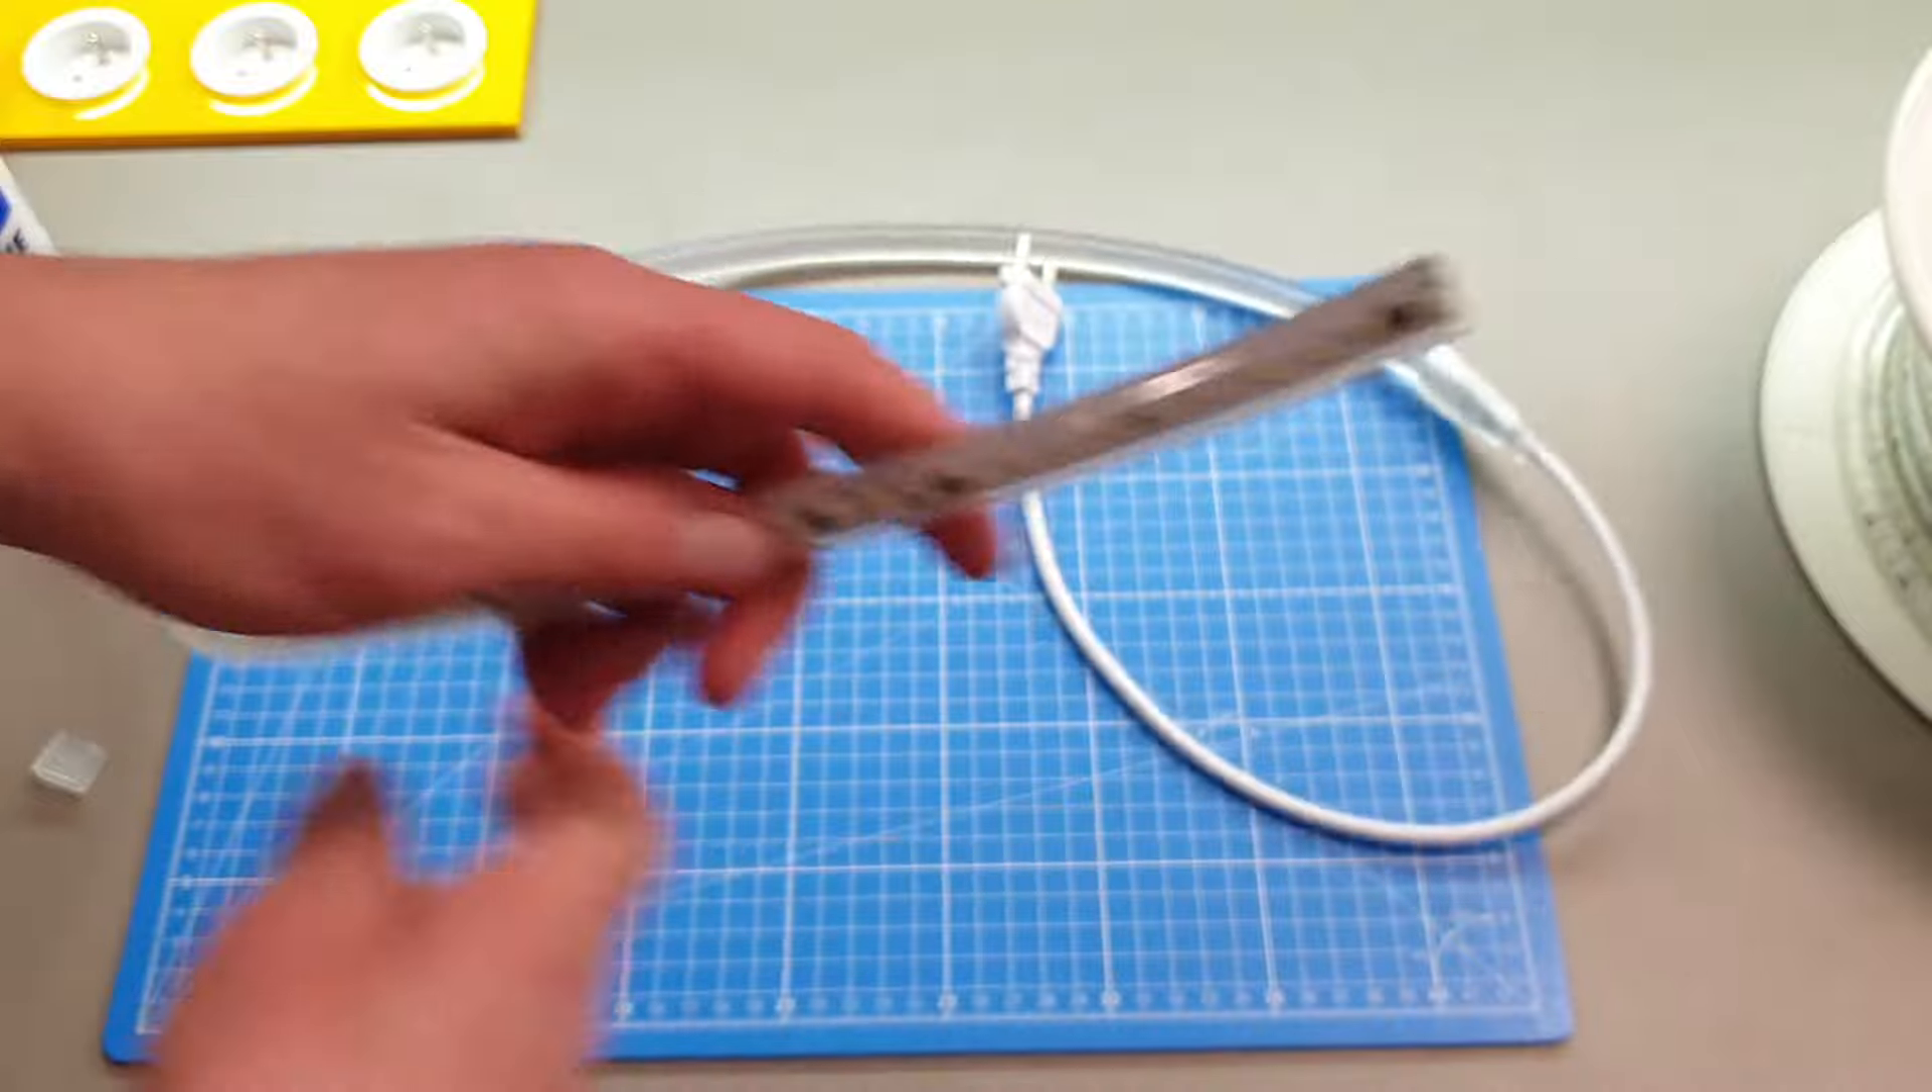On a mis le connecteur d'alimentation ensuite, il nous reste l'autre extrémité à venir isoler.